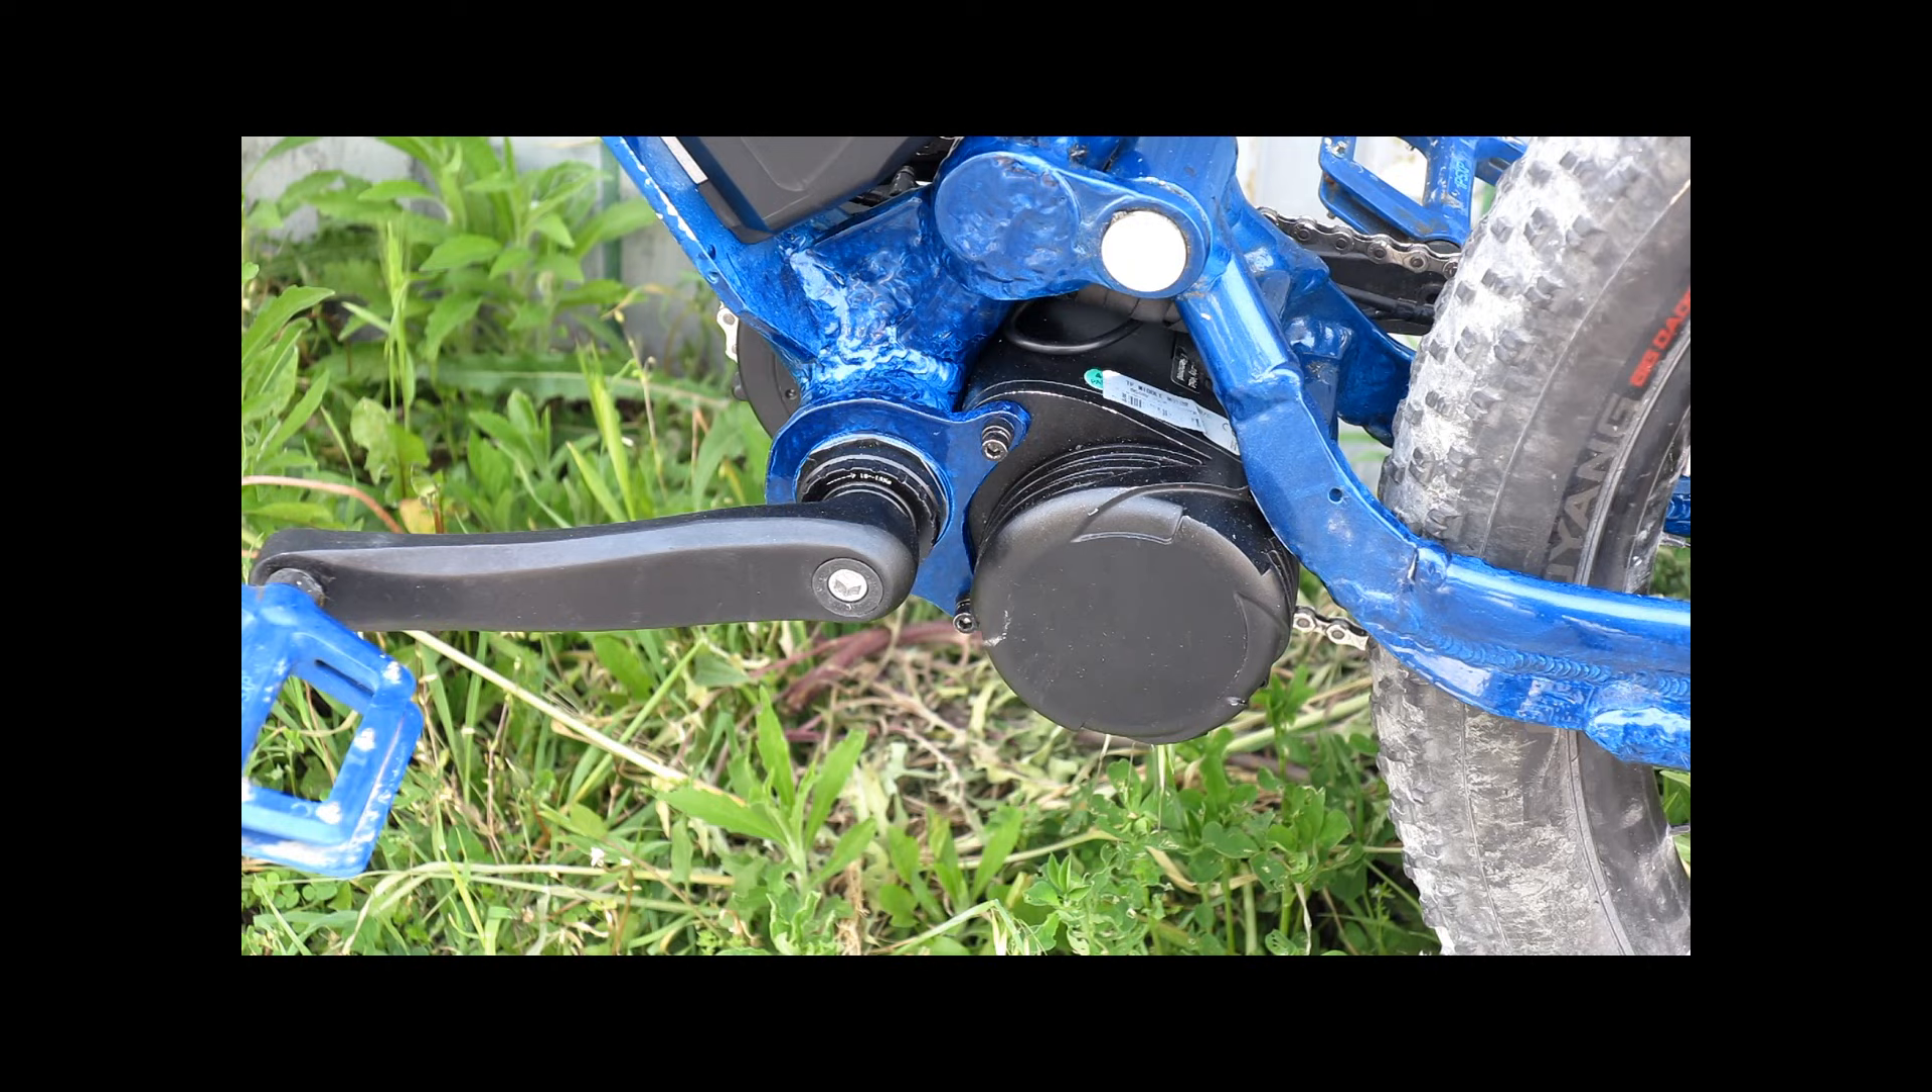Il motore è completamente assemblato sulla Amon Ra.